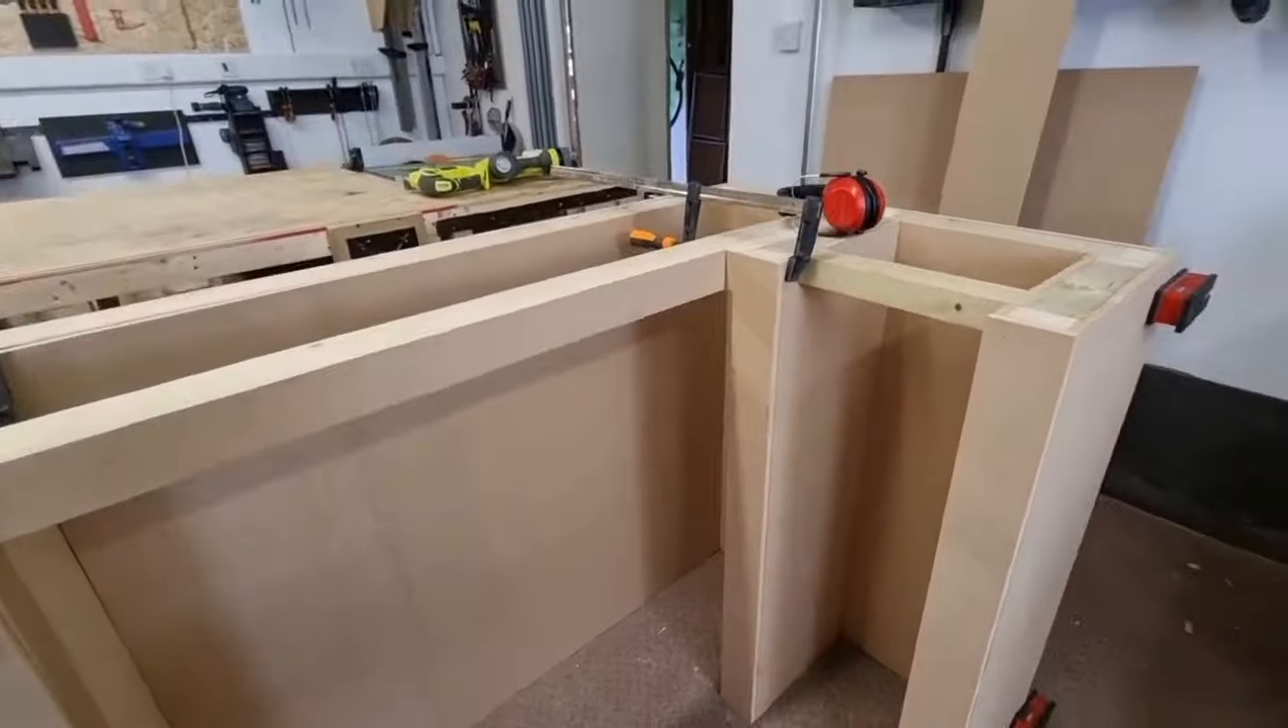As you can see we've almost finished adding all the MDF we're just doing some trim pieces now to hide any parts of the framework.